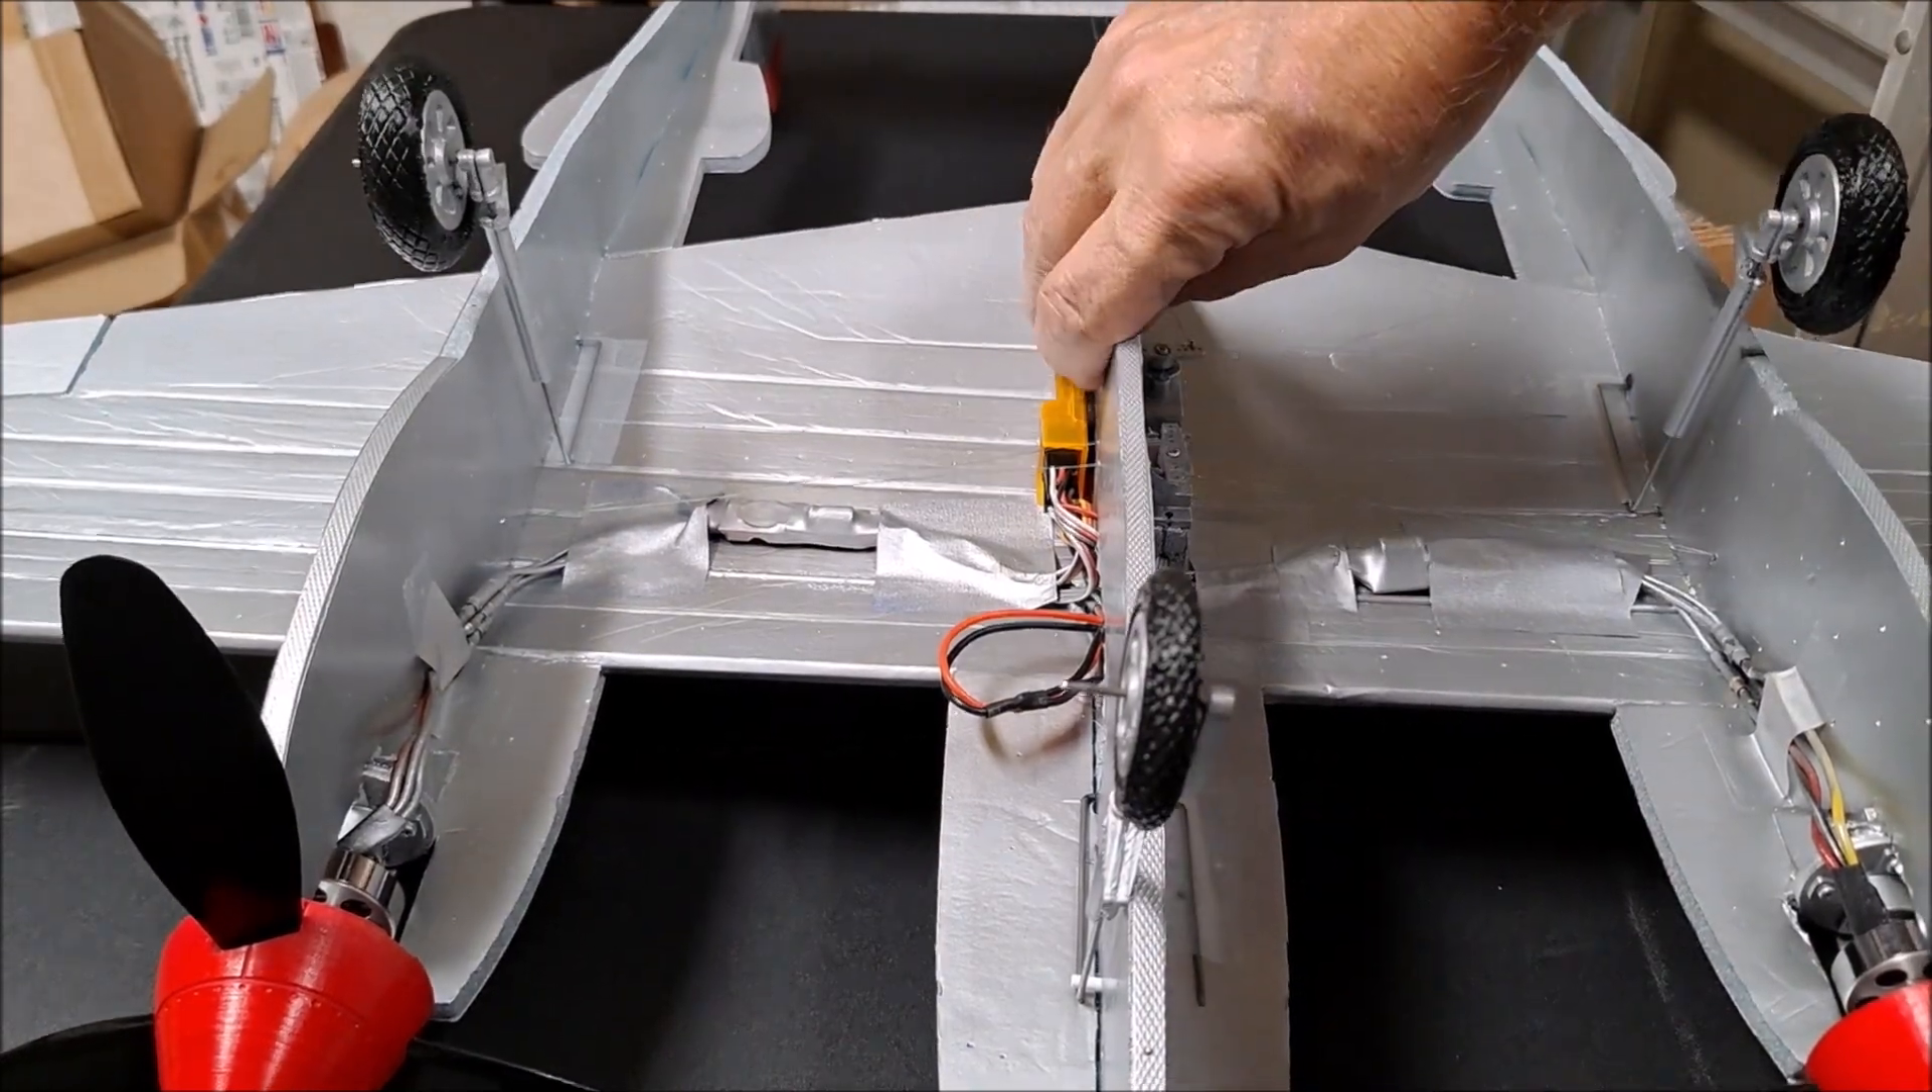Okay, now with all three wheels on there, now it looks the way it's supposed to.